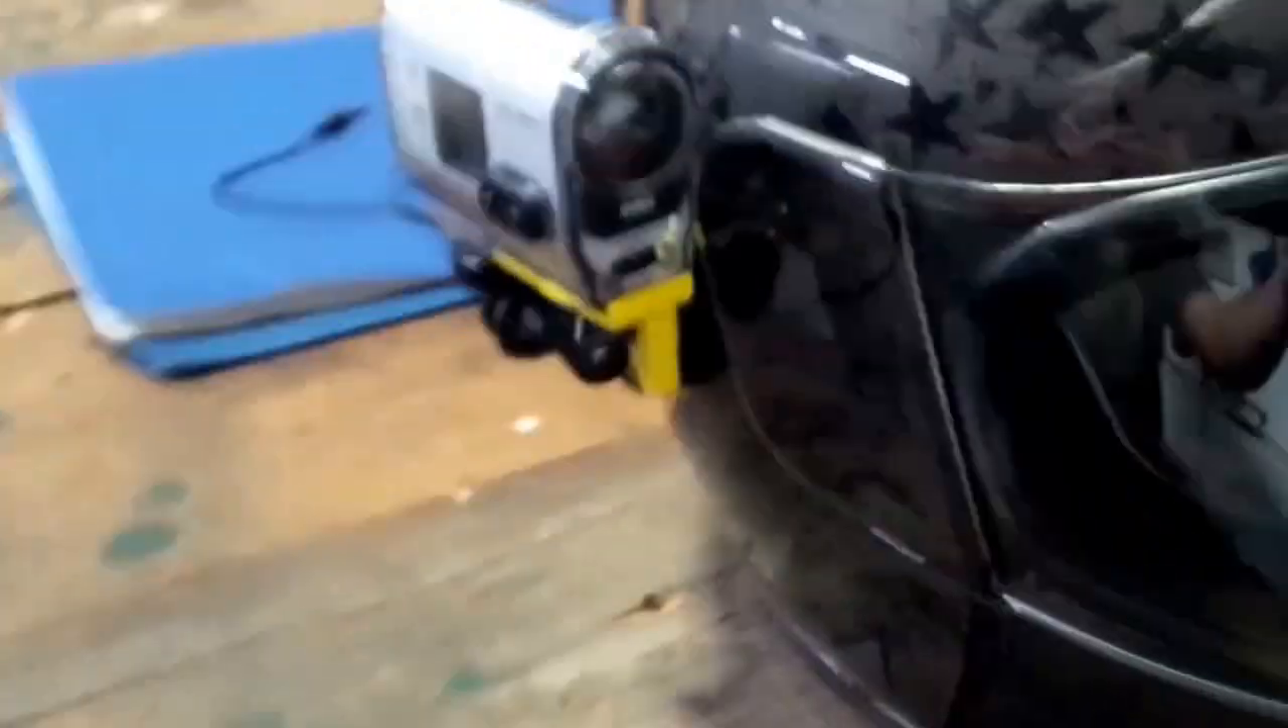Now you have the helmet side mounted onto the helmet.